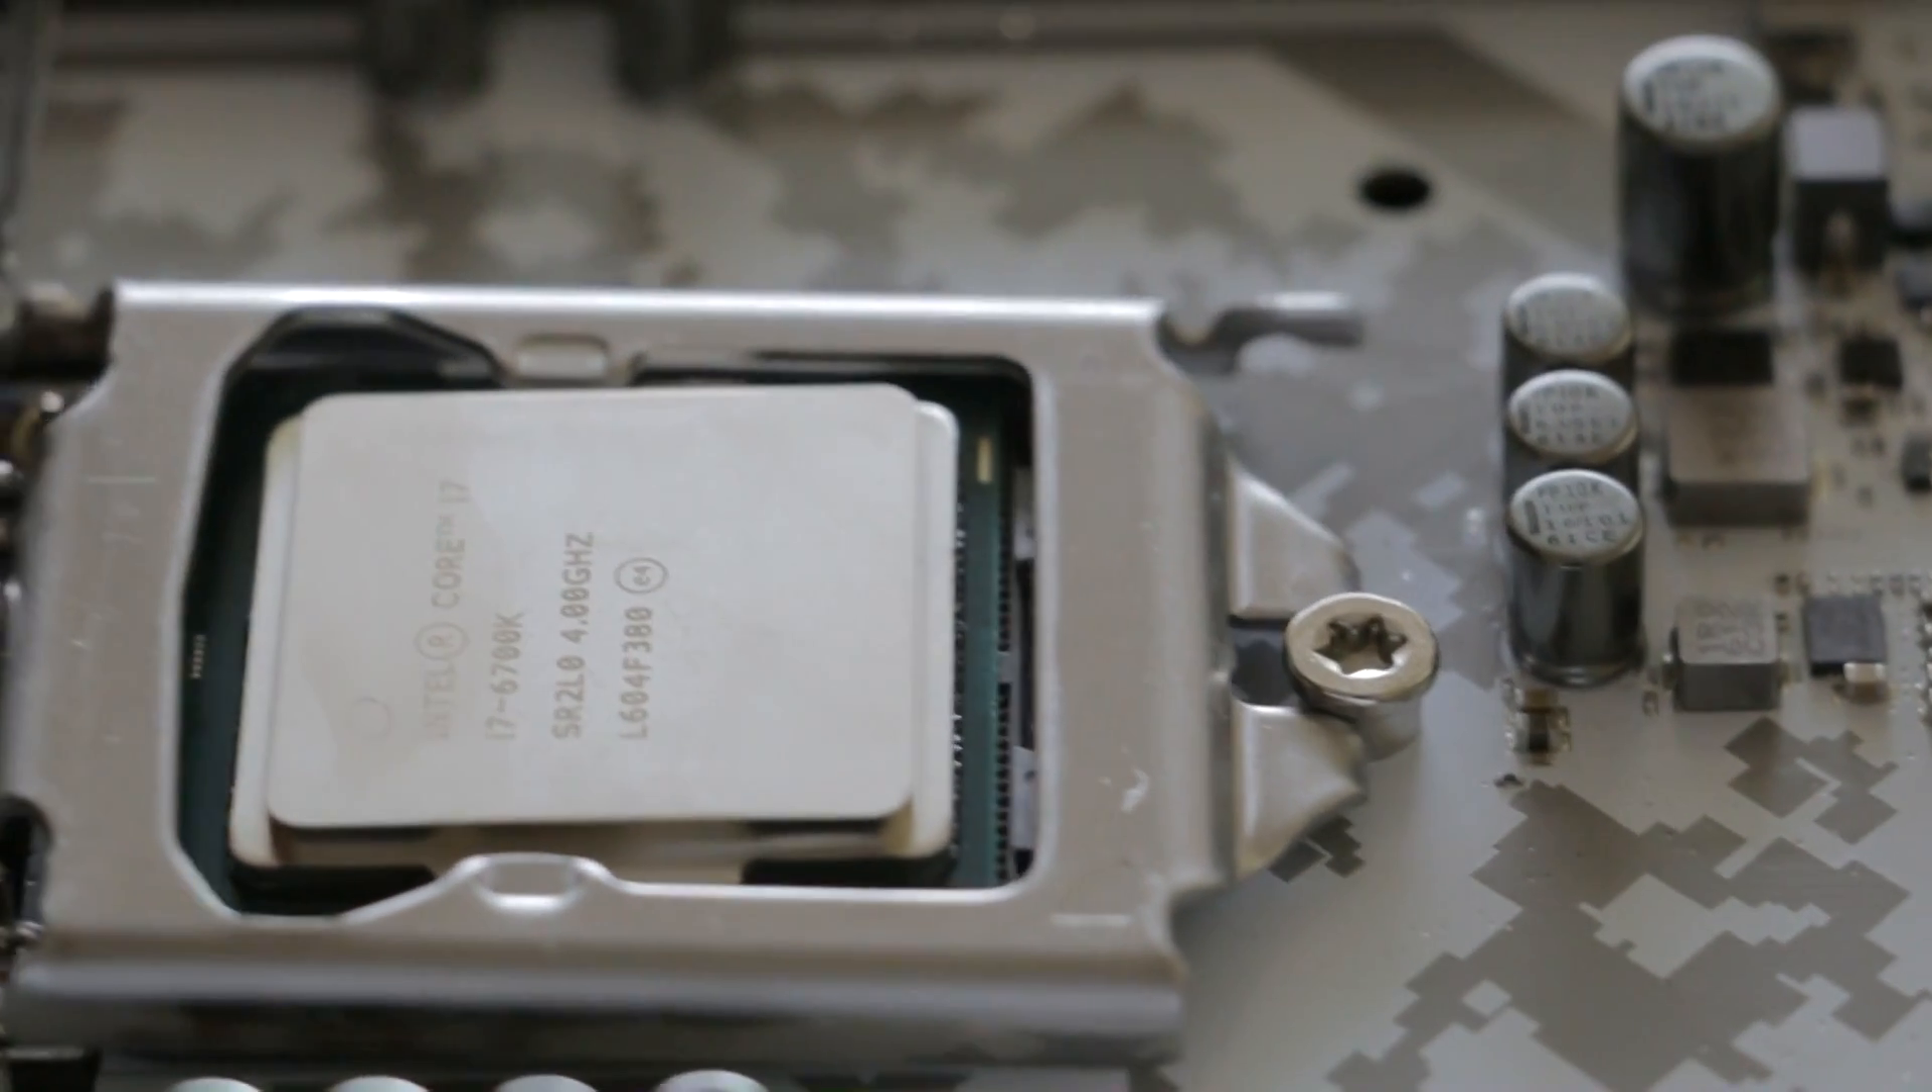Okay now that we have reinstalled our CPU hatch door screw I want to point something out.